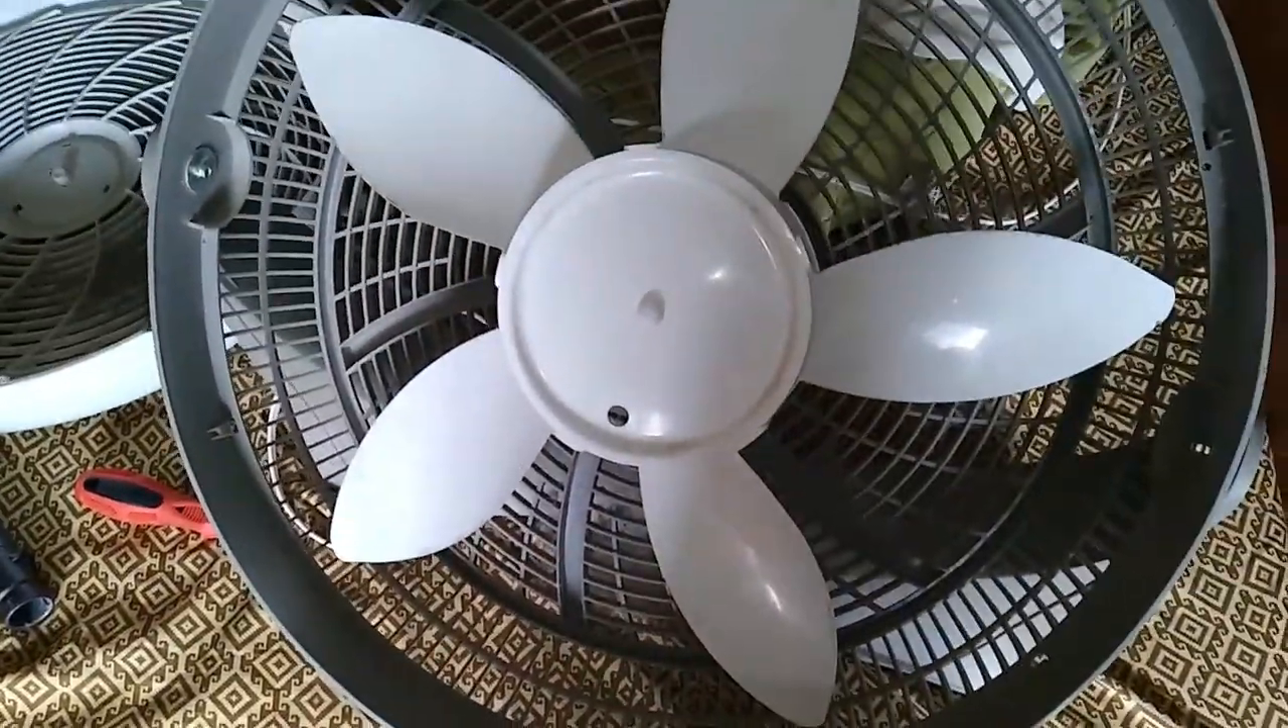Front cover is off i can get to the blade.